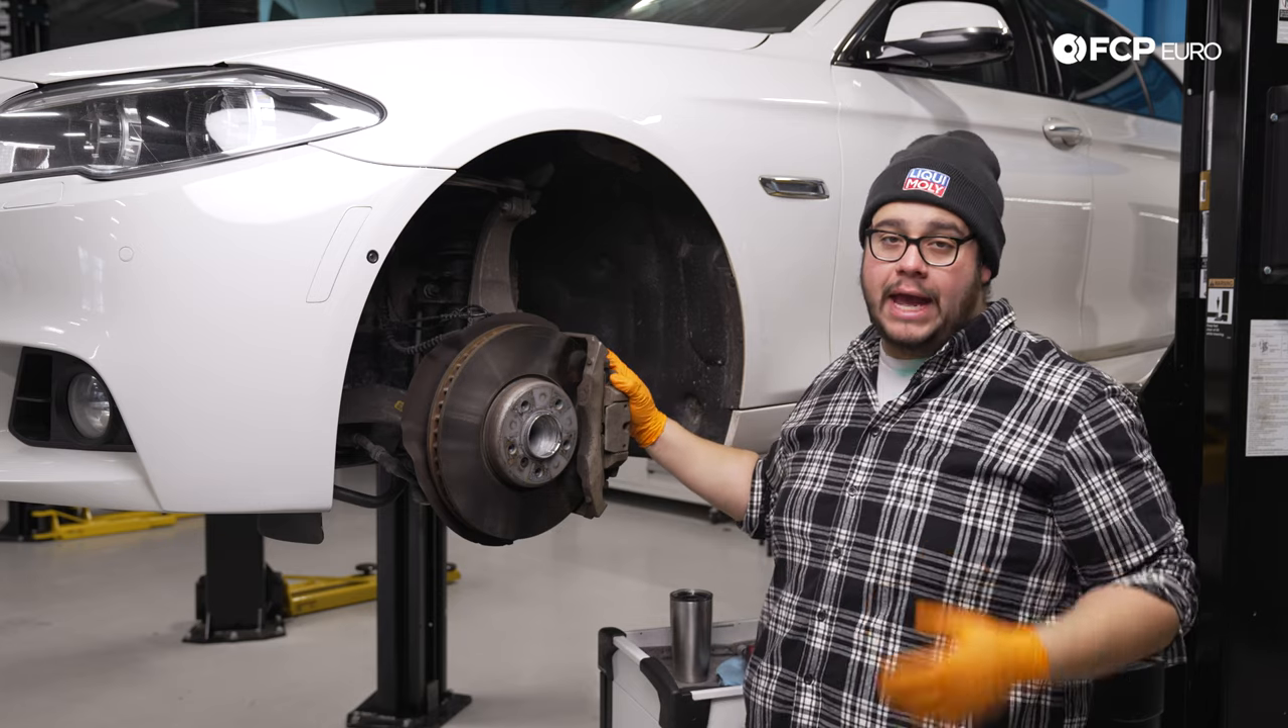All right now that we have our wheel off we have a better view of where we're going to be working.